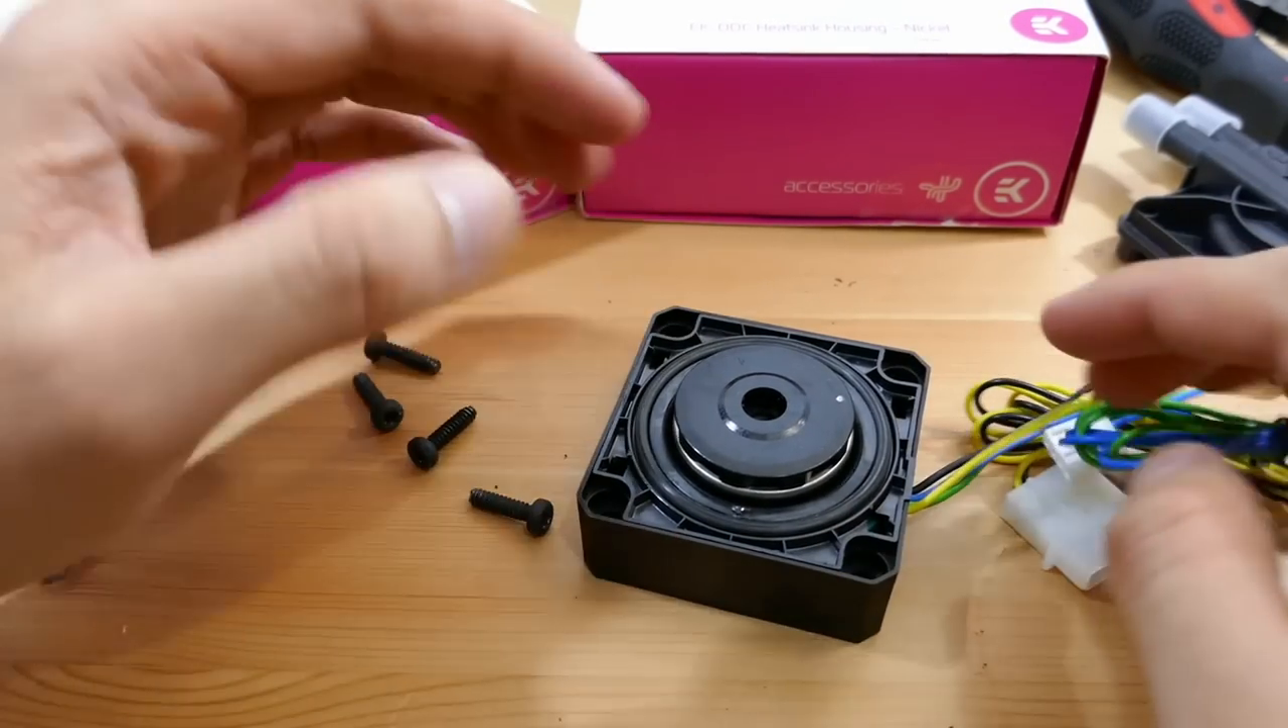So what I've done is that I've taken these screws off.